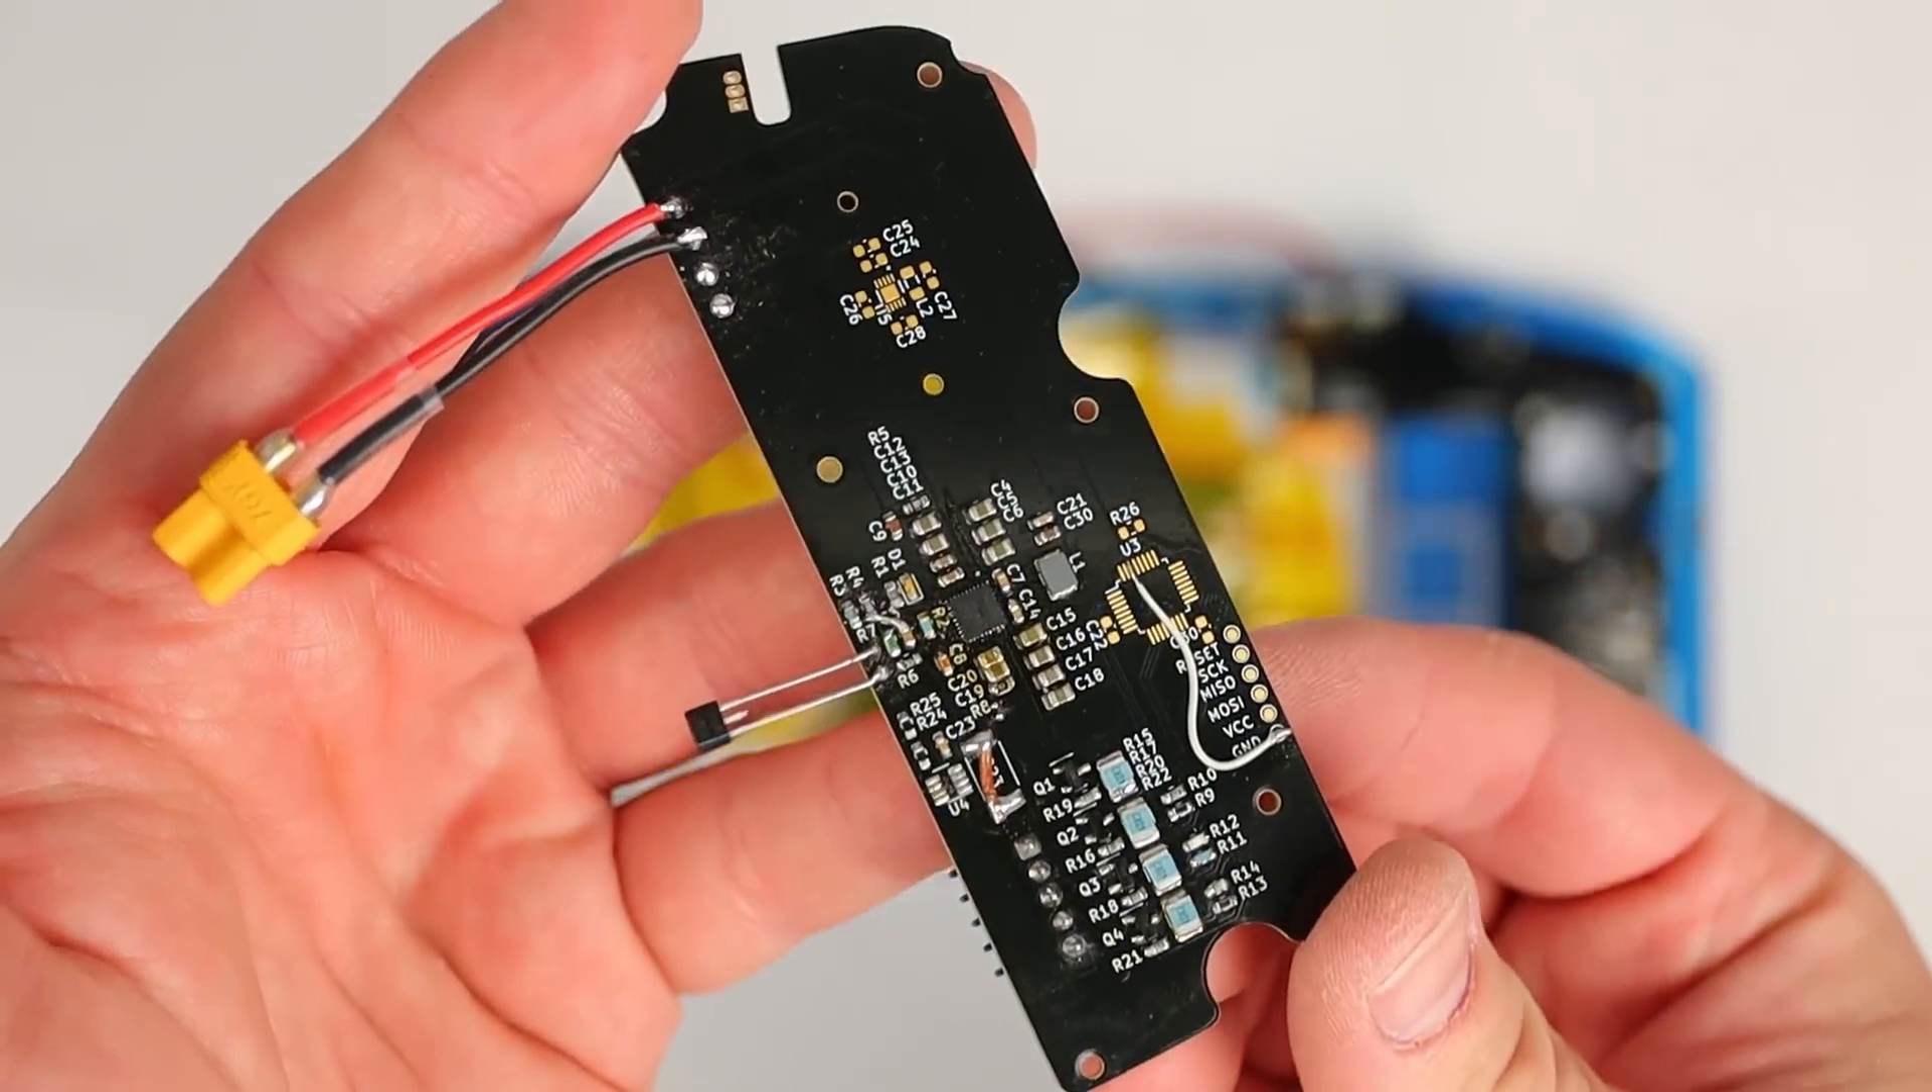I've also pre-soldered some wires with an XT30 connector to the outgoing side of the power management board.